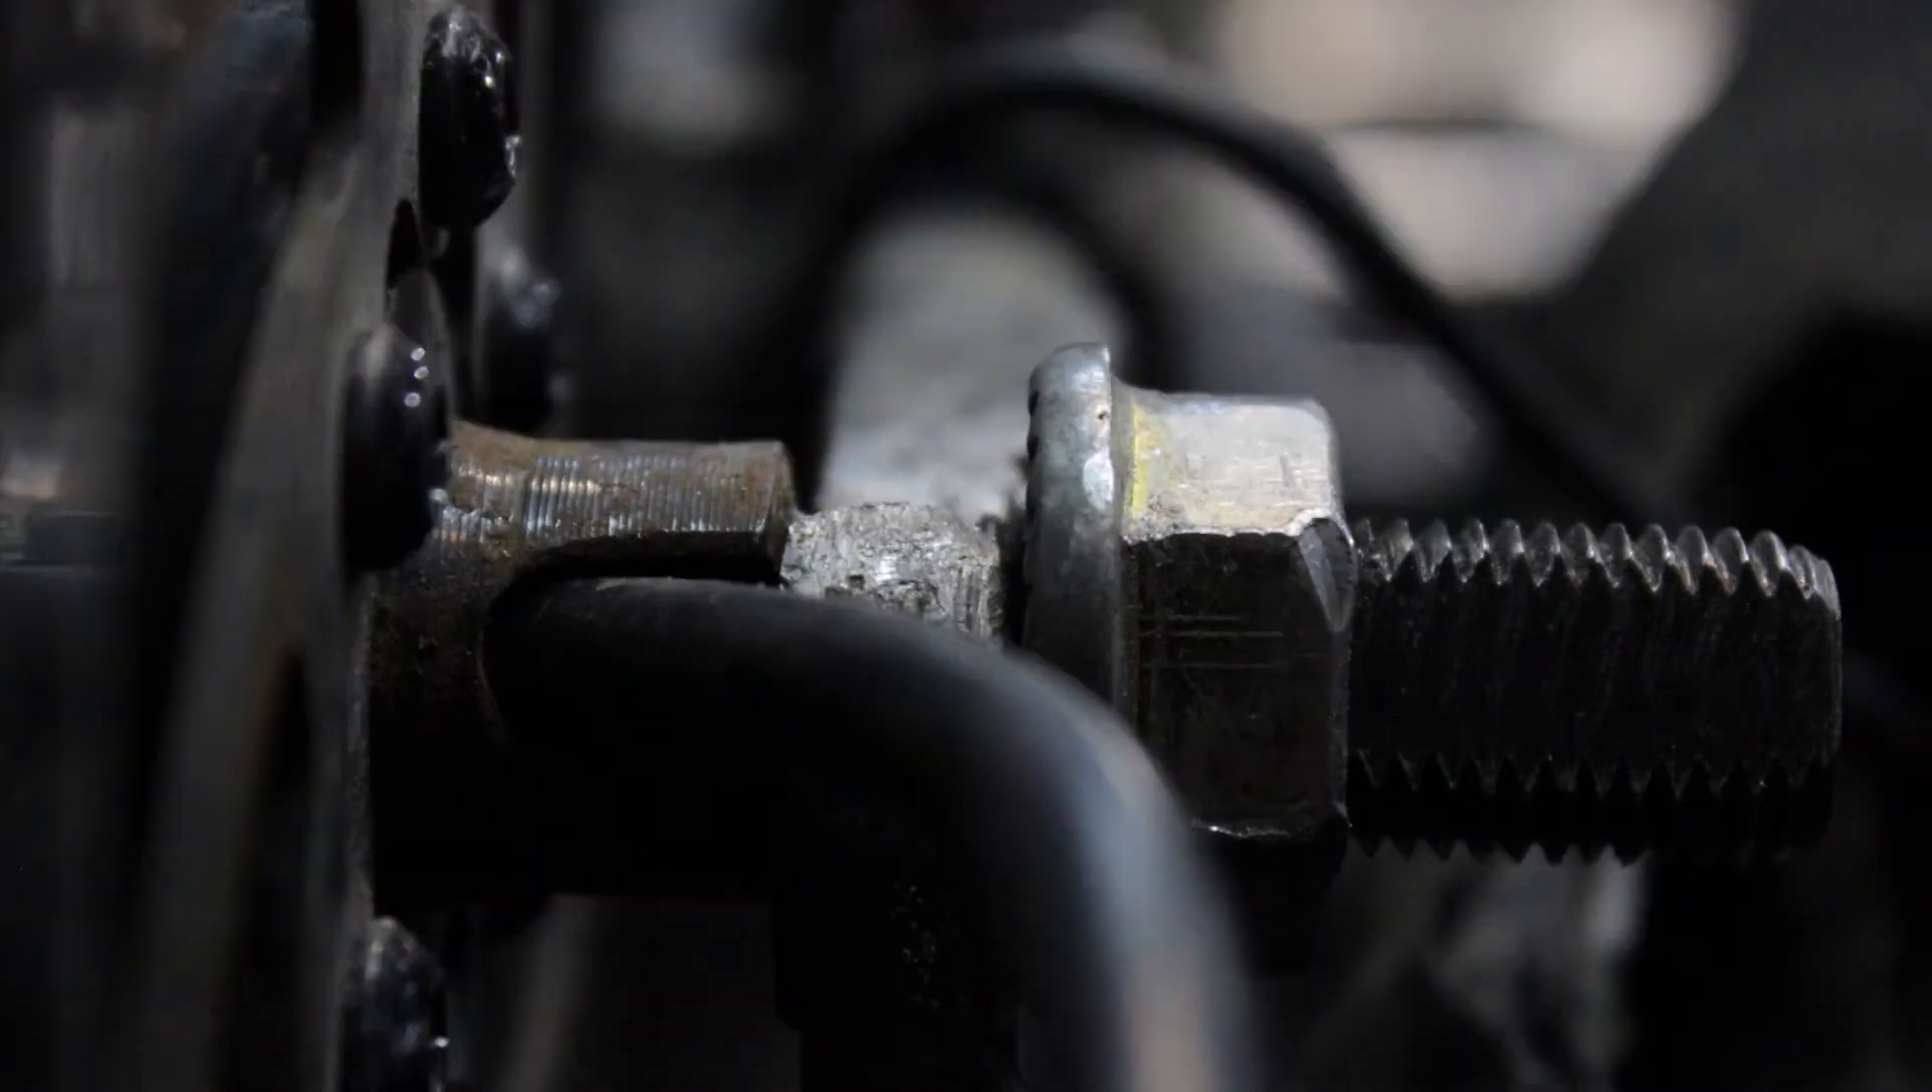Here you can see how a very big portion of the surface area of this nut is just kissing the air.